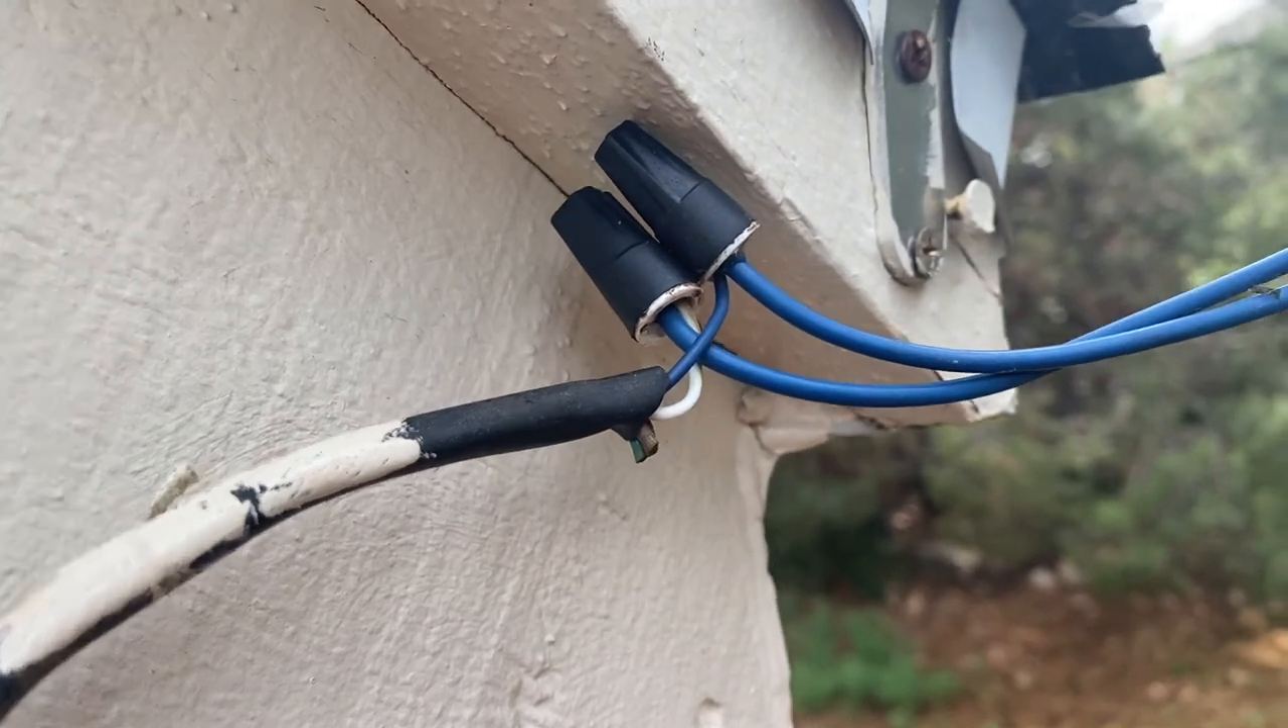And then these wires were cut so I just put some grease caps on there.